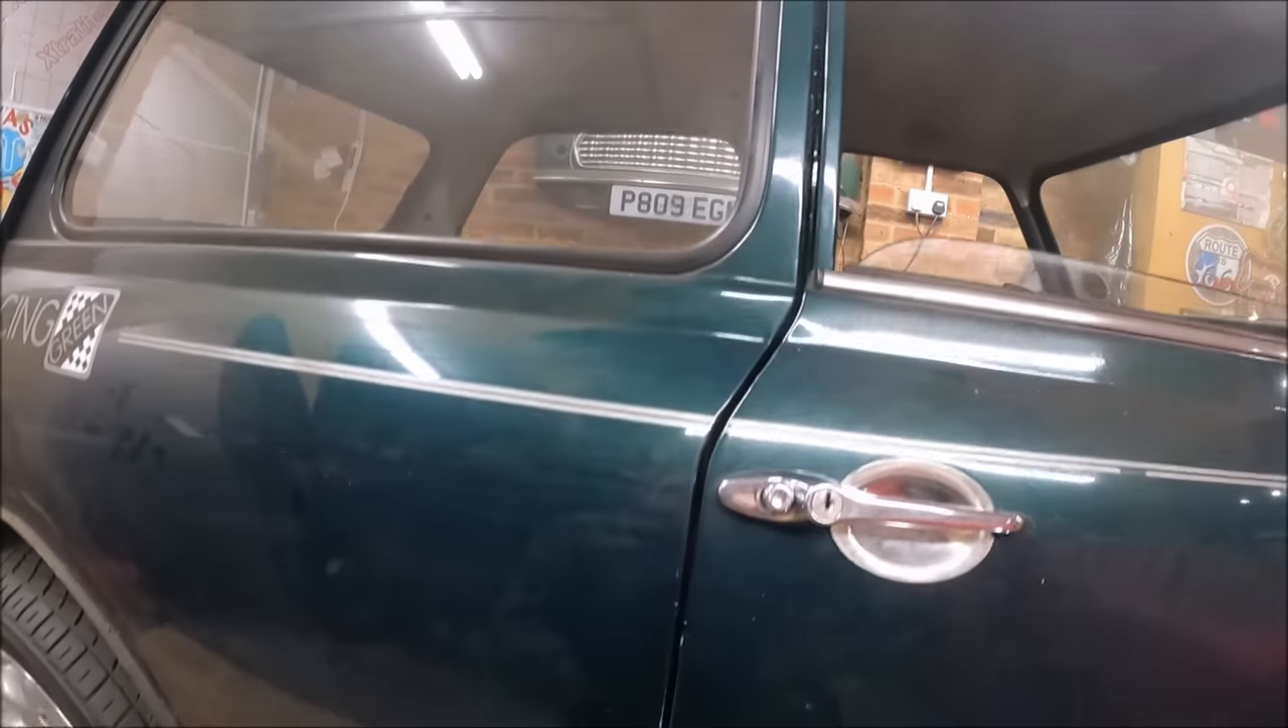Coach lines perfectly match up. Door gap around here is fine.